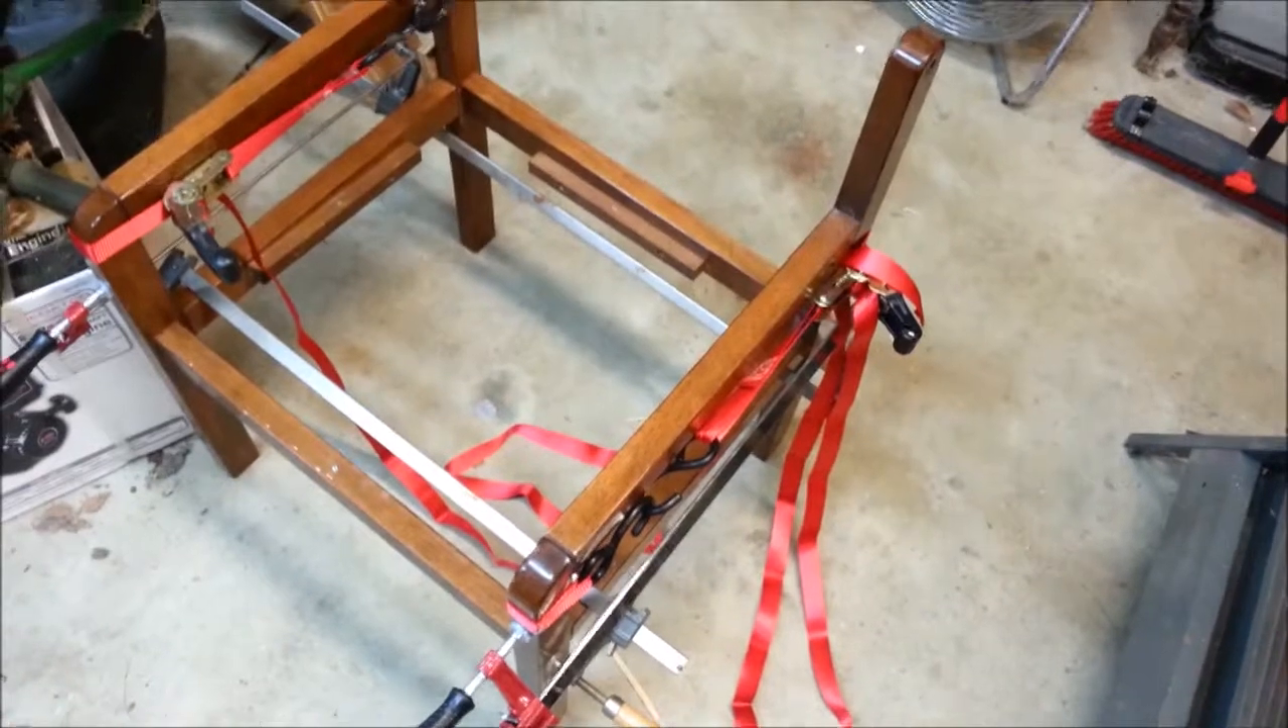Now this chair is all clamped together.